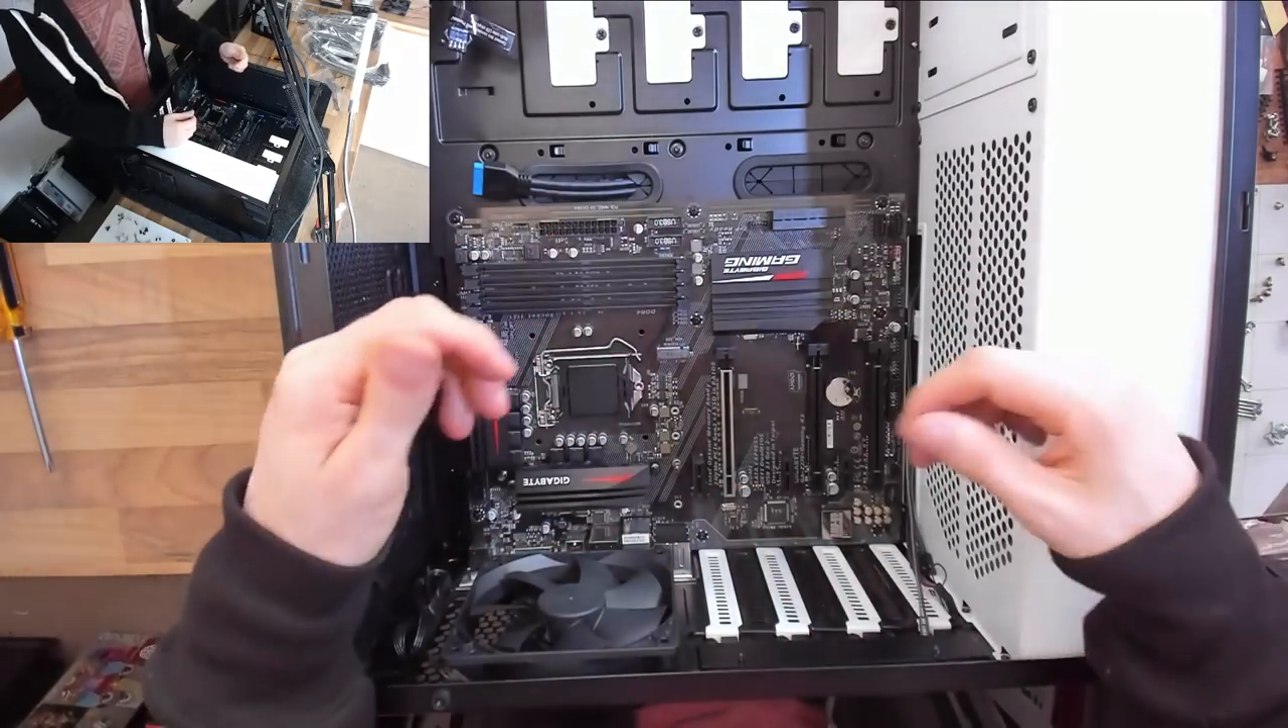So now our motherboard is all screwed and in place.